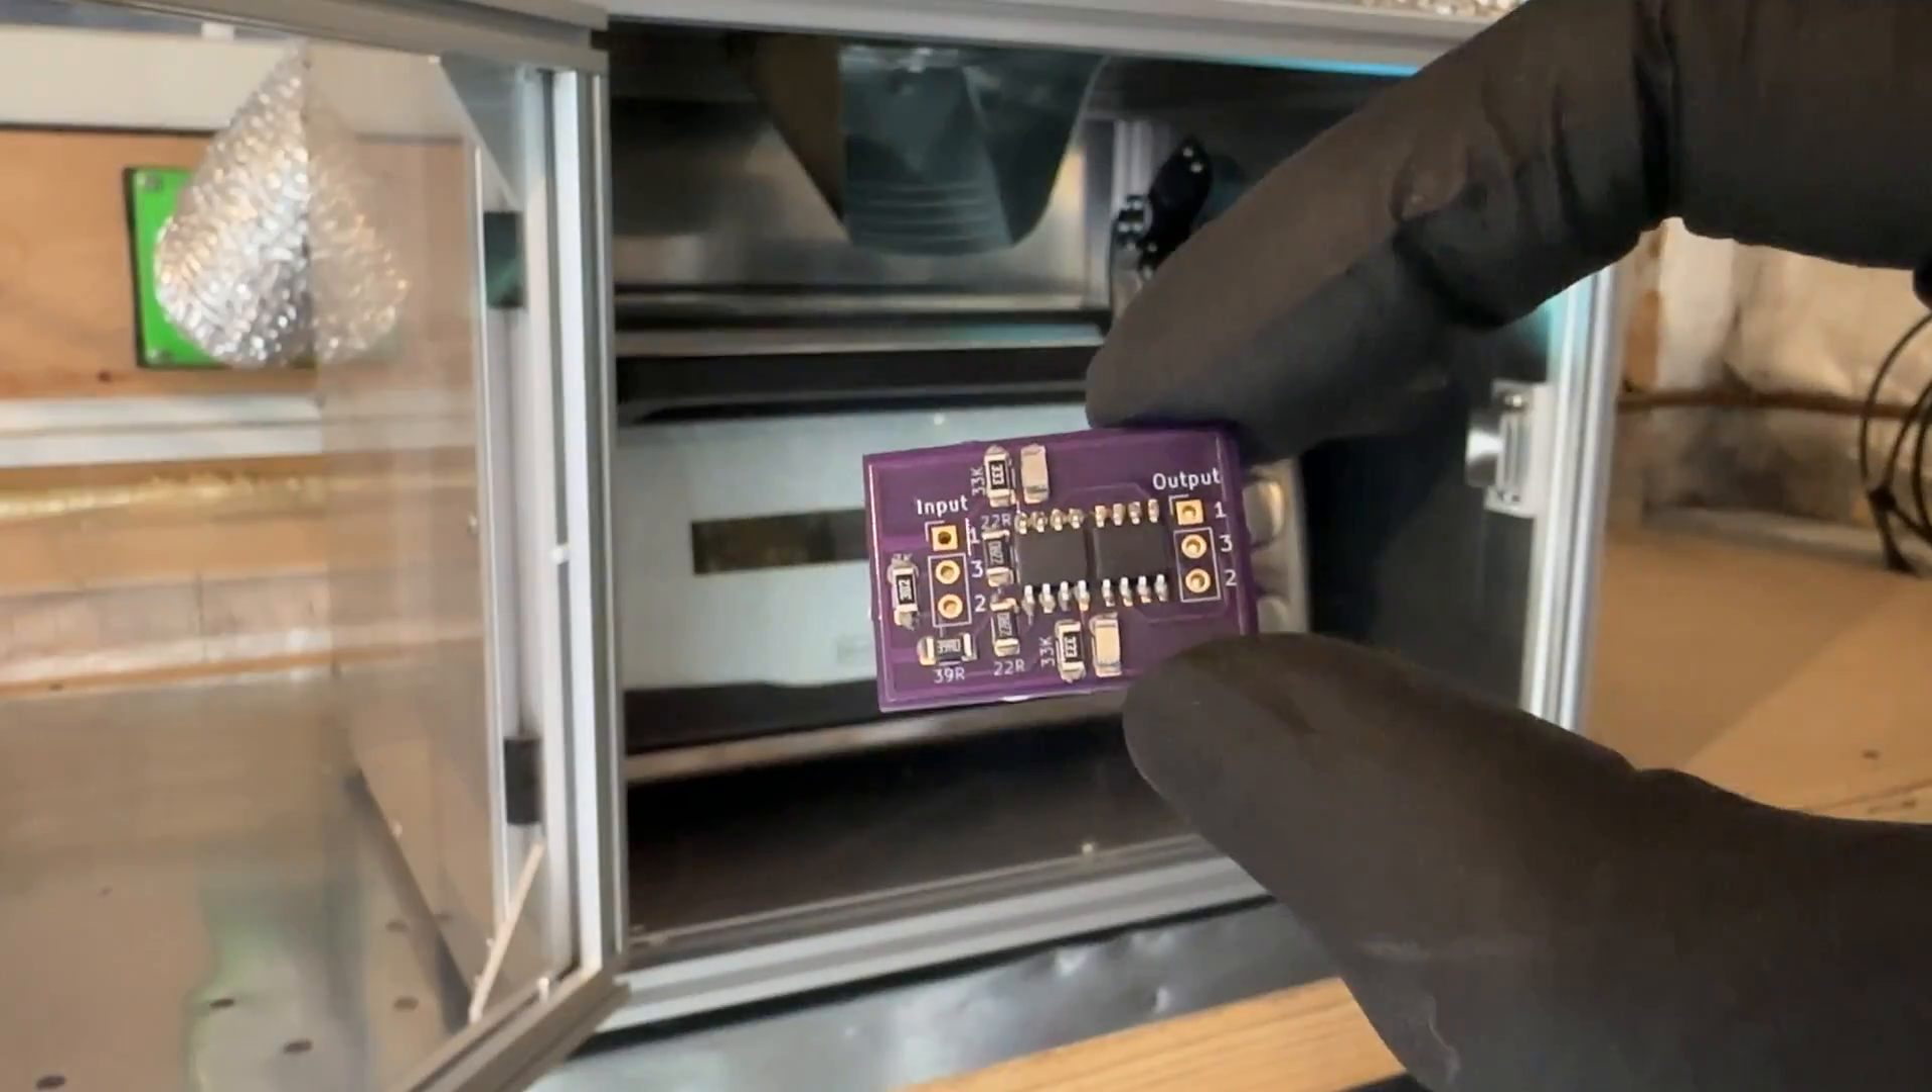Okay, all the components are in place now and we're ready to reflow the board.